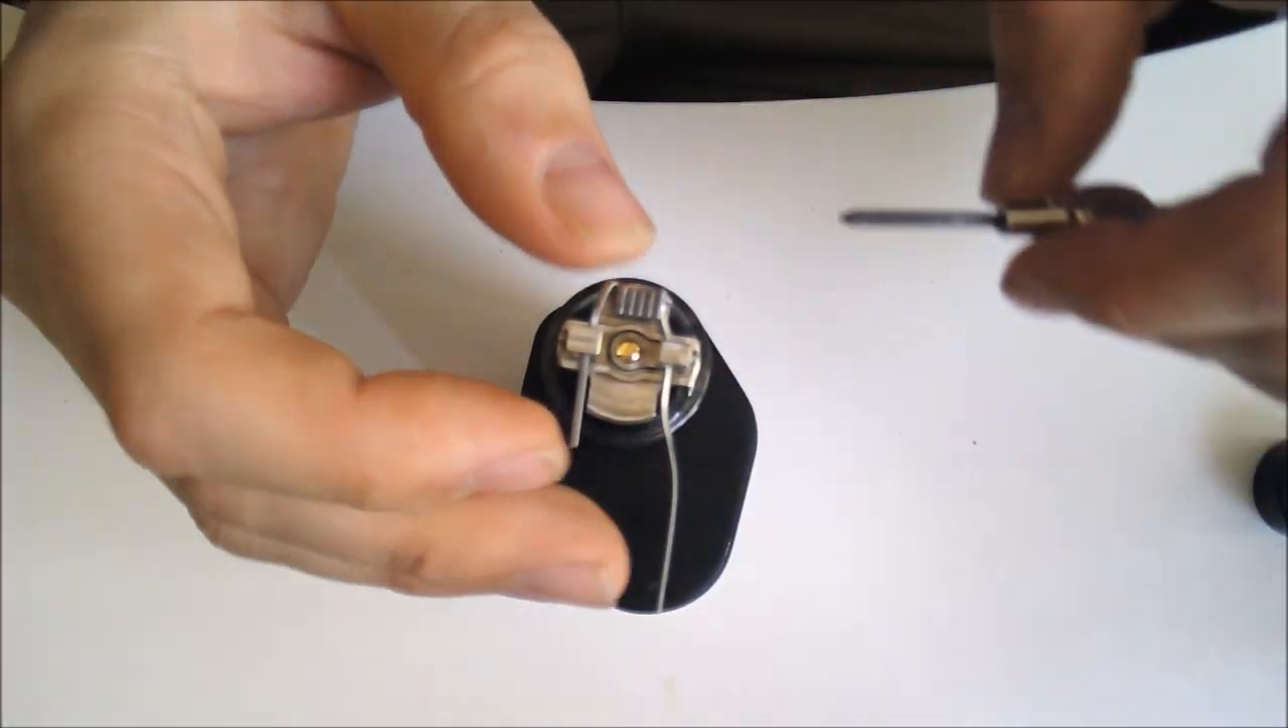So that's the coil first coil installed.